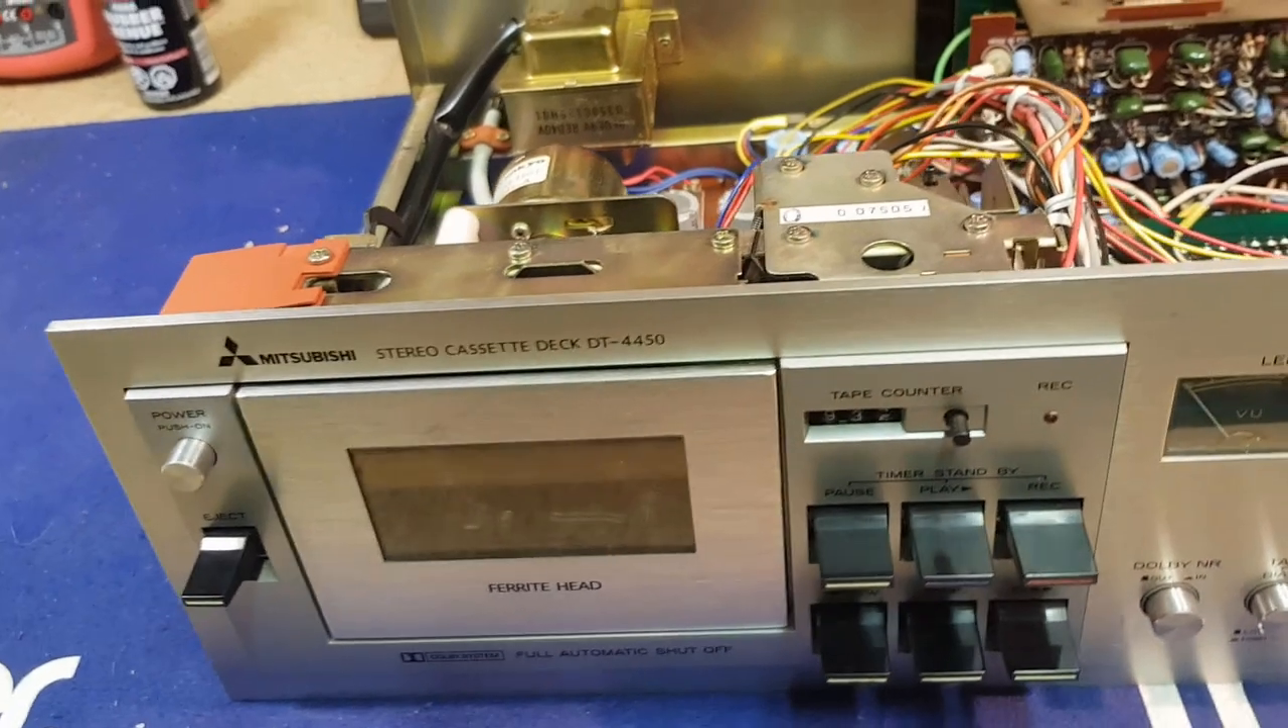I have everything back together I've left the bottom panel off and the top panel off.